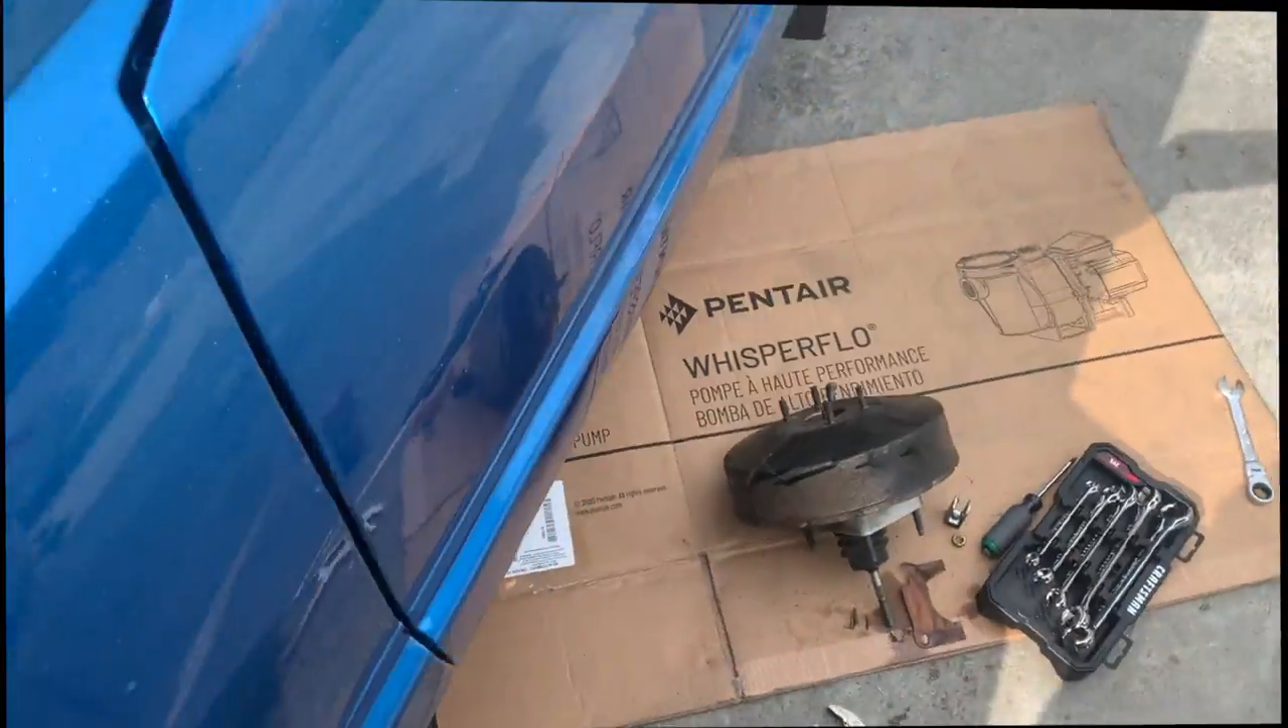We removed the brake booster we got it up we have it outside took the bolts off the bolt right here the nut i mean.